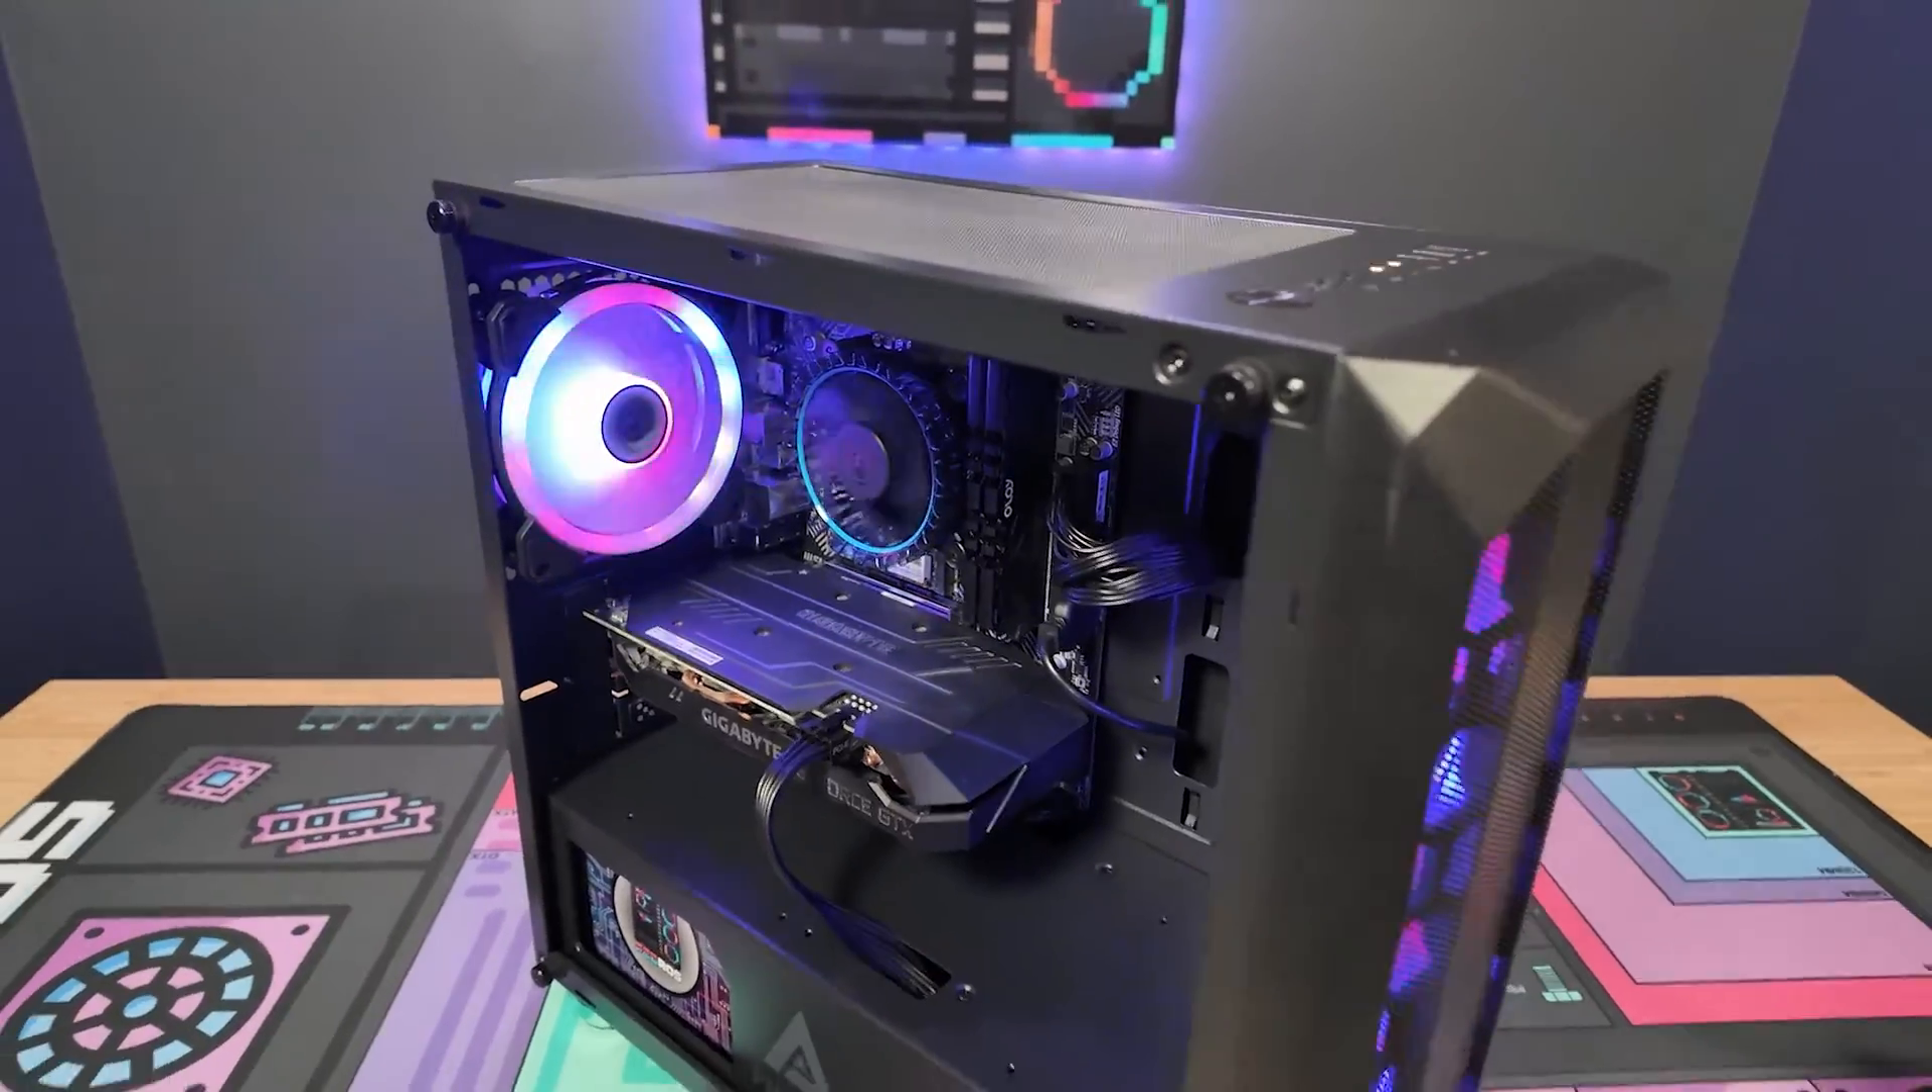Now it looks like we have successfully installed an Intel CPU fan.